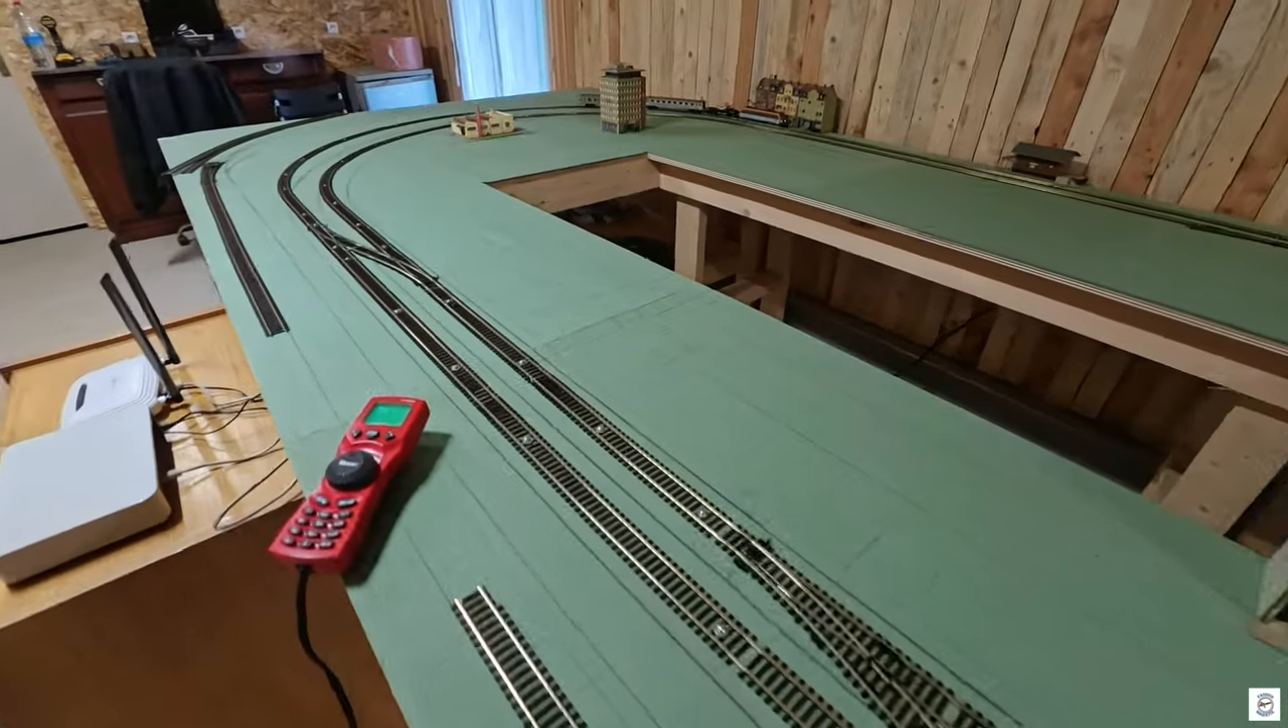J'ai fini d'installer ces deux voies.